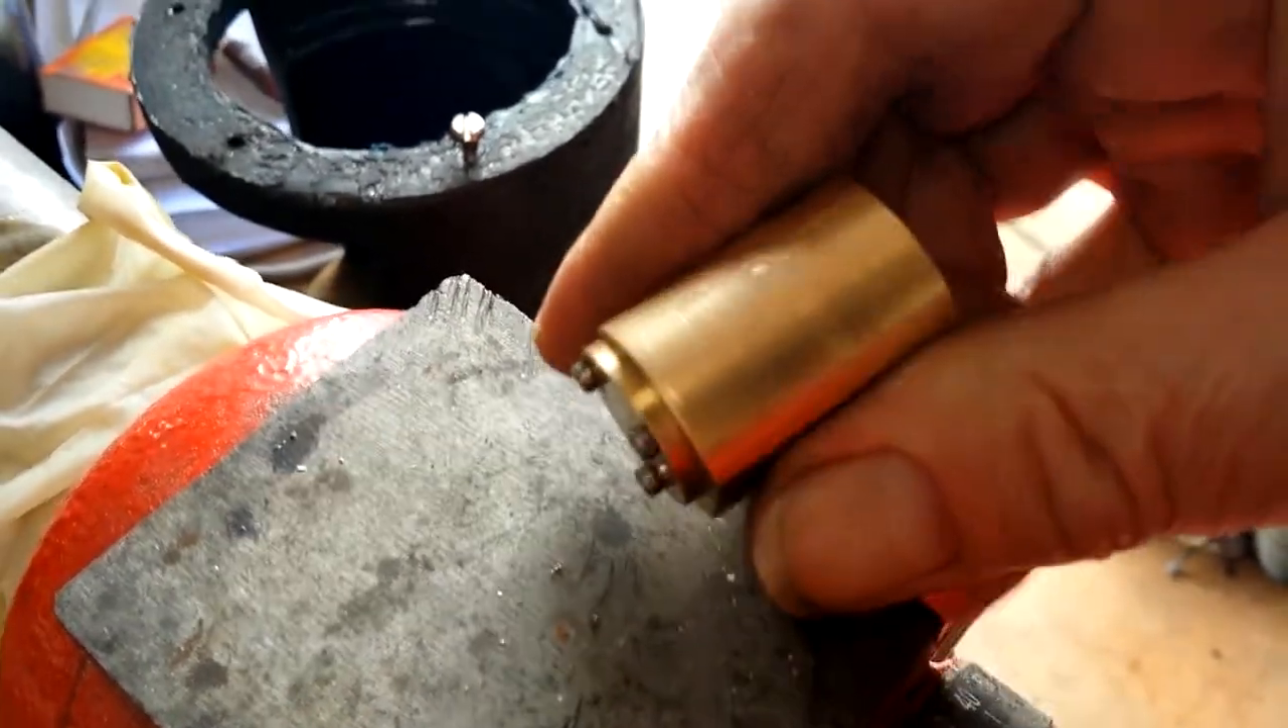So there we are, there's the cylinder with its cap screwed on in place.